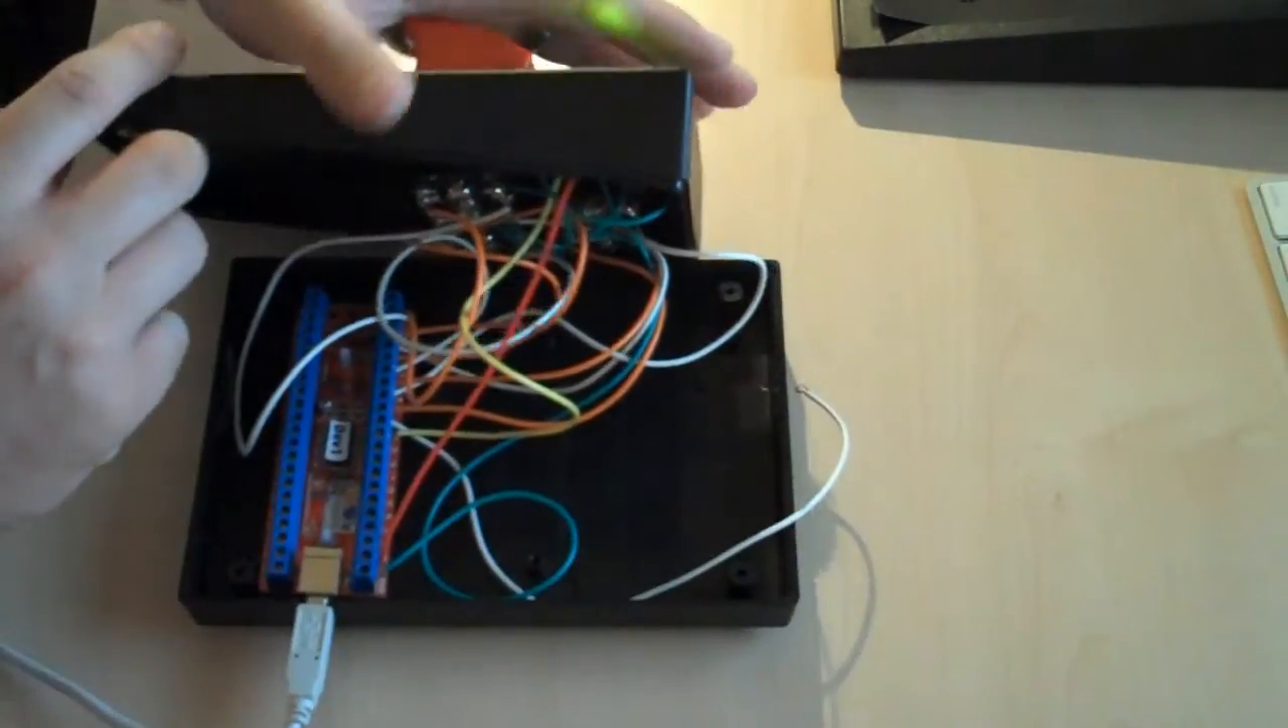What I've done is I've mounted the Groovy Game Gear board to the bottom of the enclosure there.